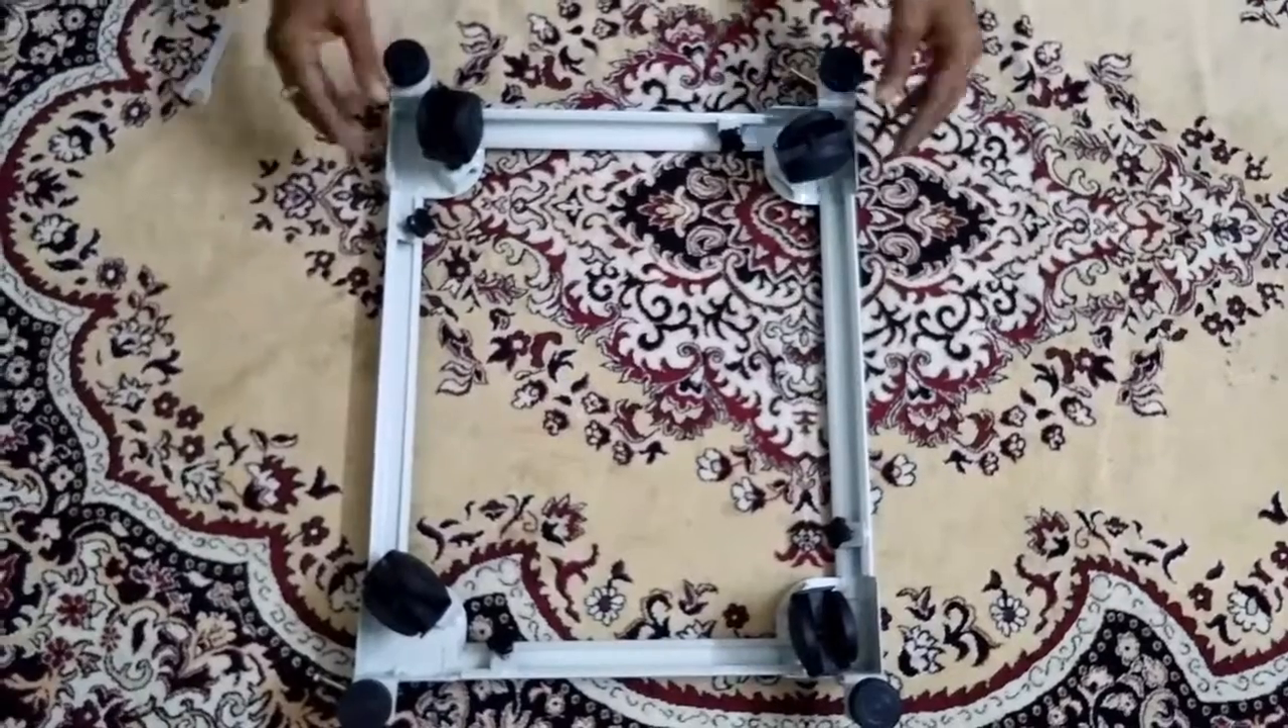तो आप देख सकते हैं यह इसके रोलर फिट हो चुके है।